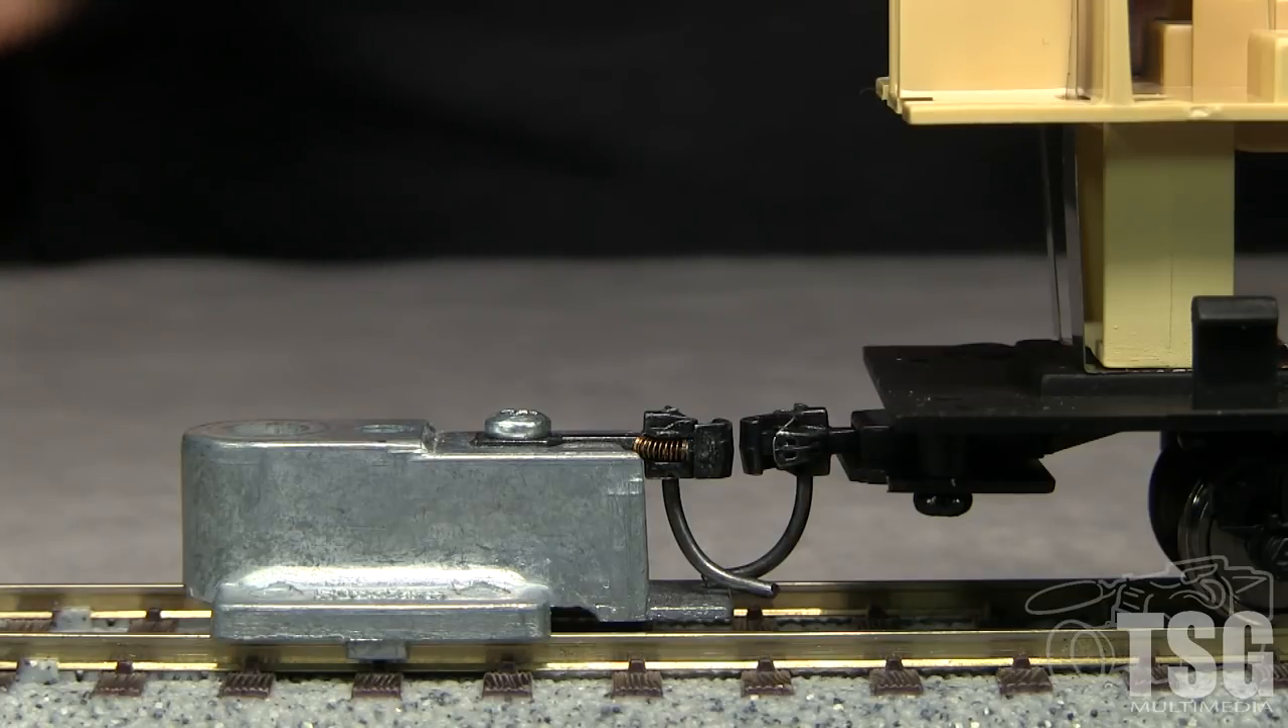And as you can see the coupler is just about exactly right now.